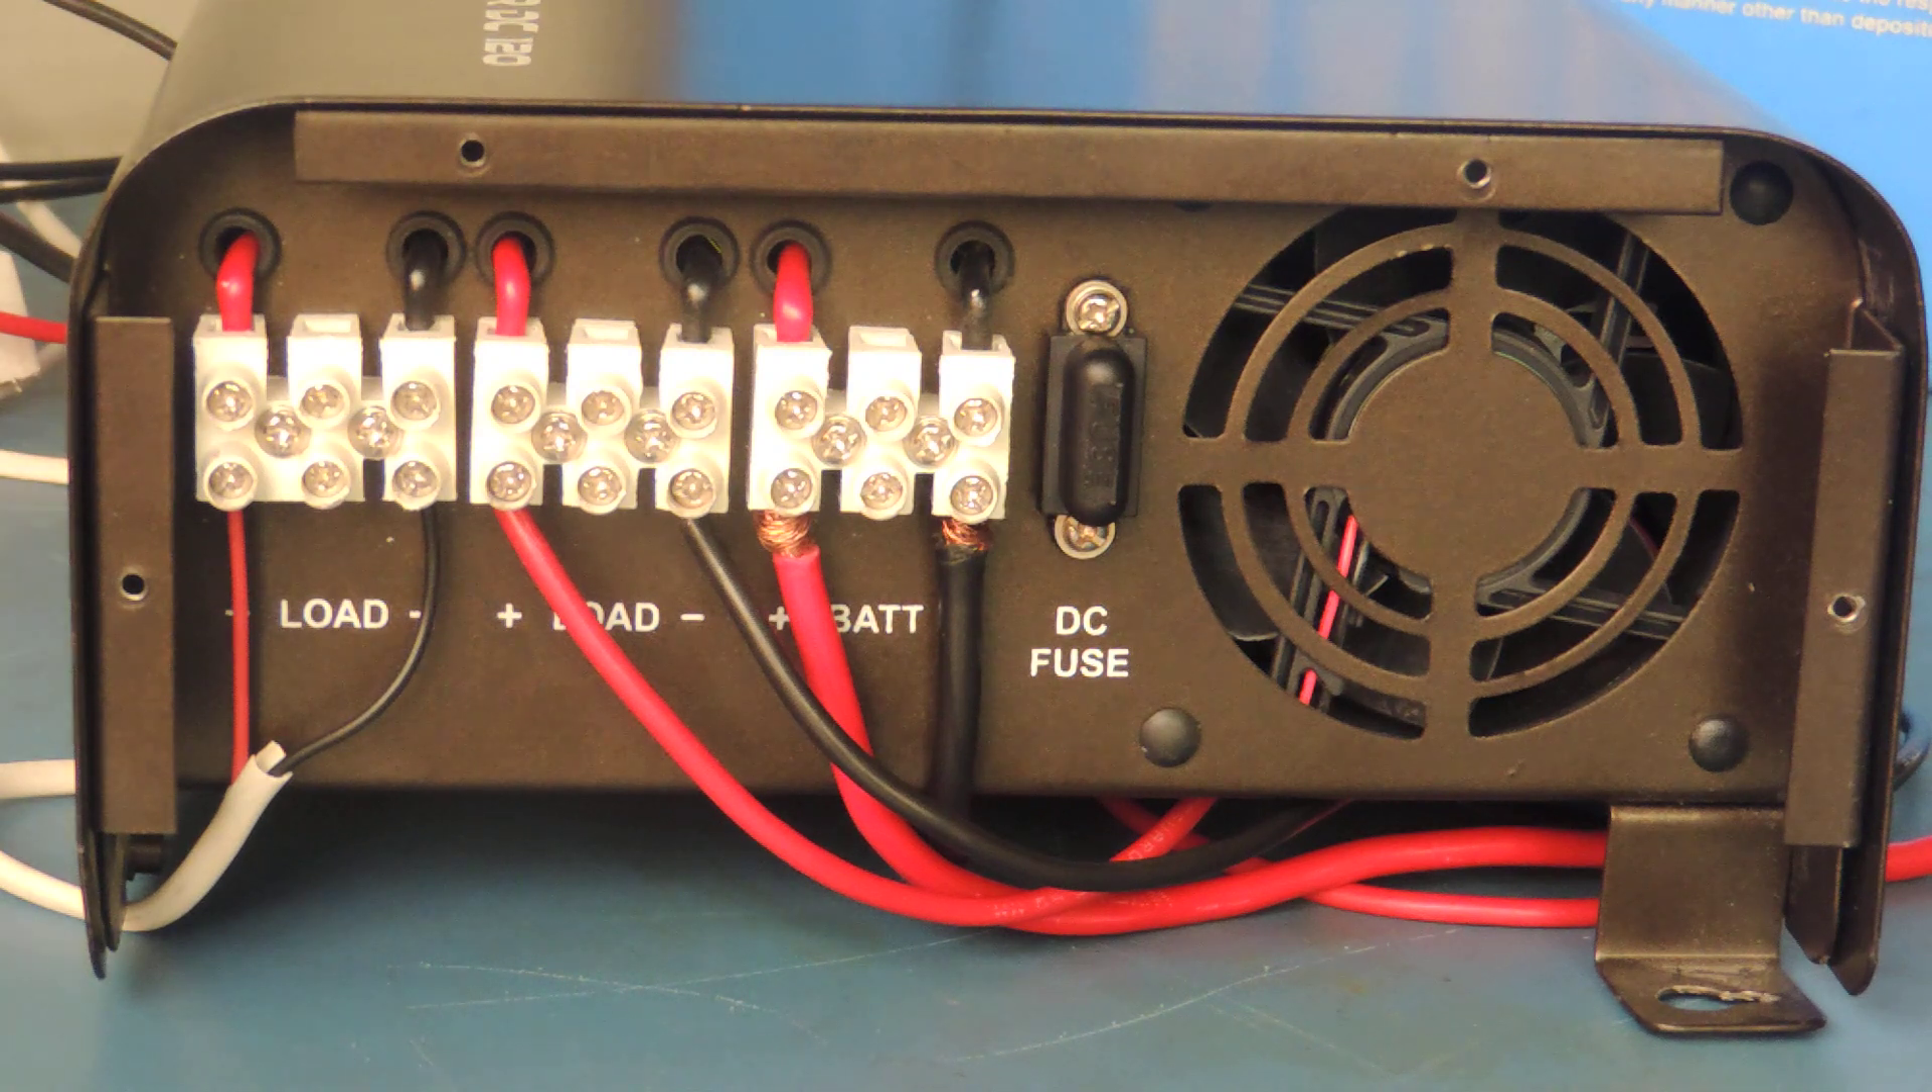यहाँ पे आप देख सकते हैं हमने load terminal block पे DC load connect कर दिया है।